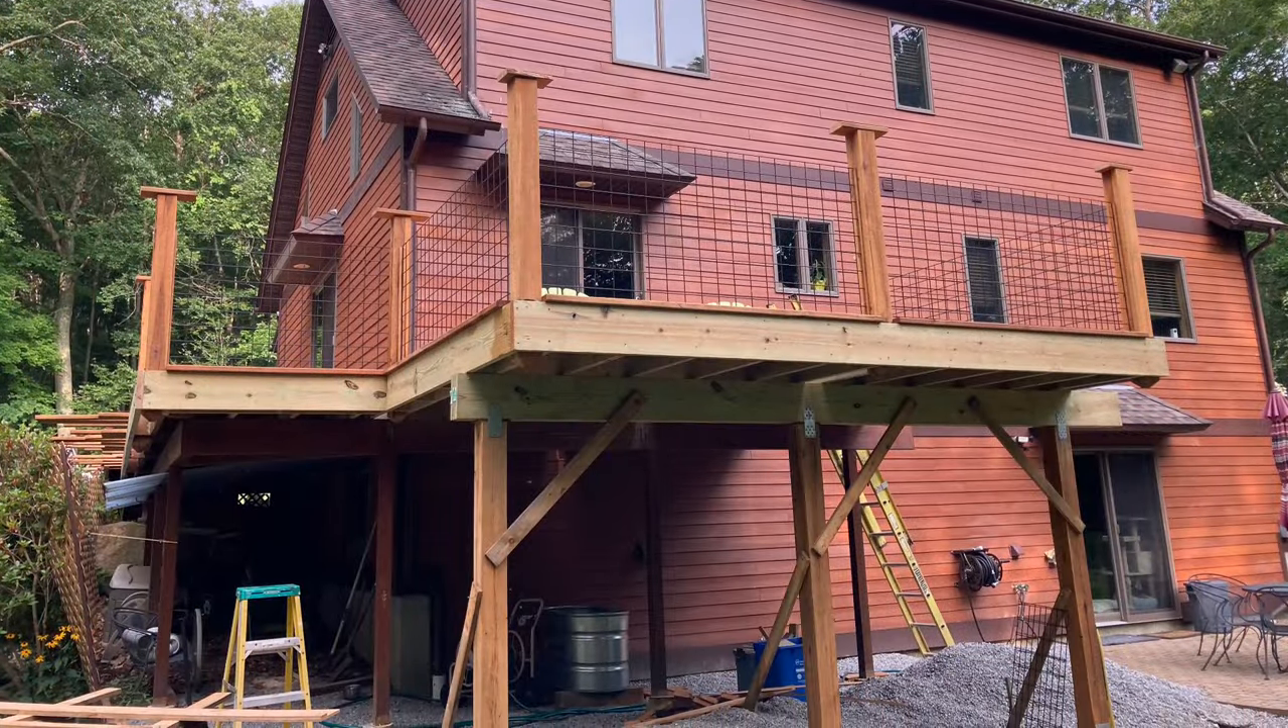Started putting up the wild hog railing. Starting to look a little bit like a deck.